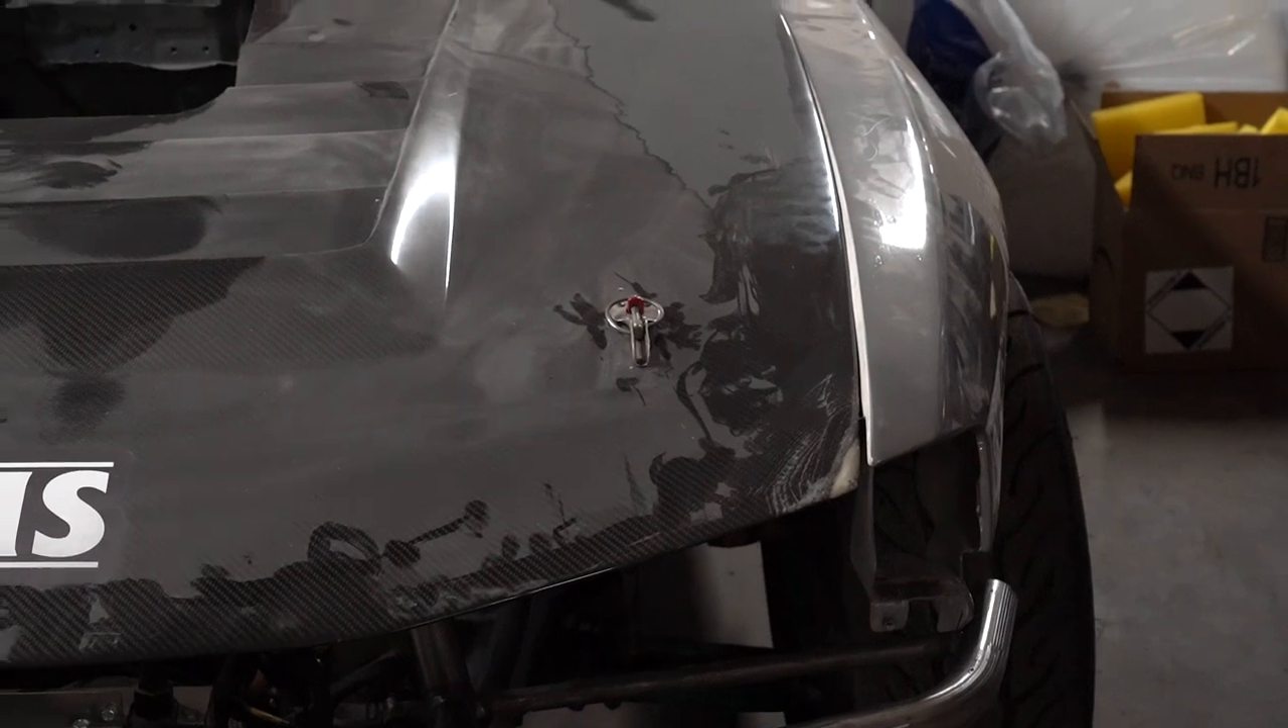So right now, like you can see this corner, the hood is lower than the fender but it doesn't actually really matter.